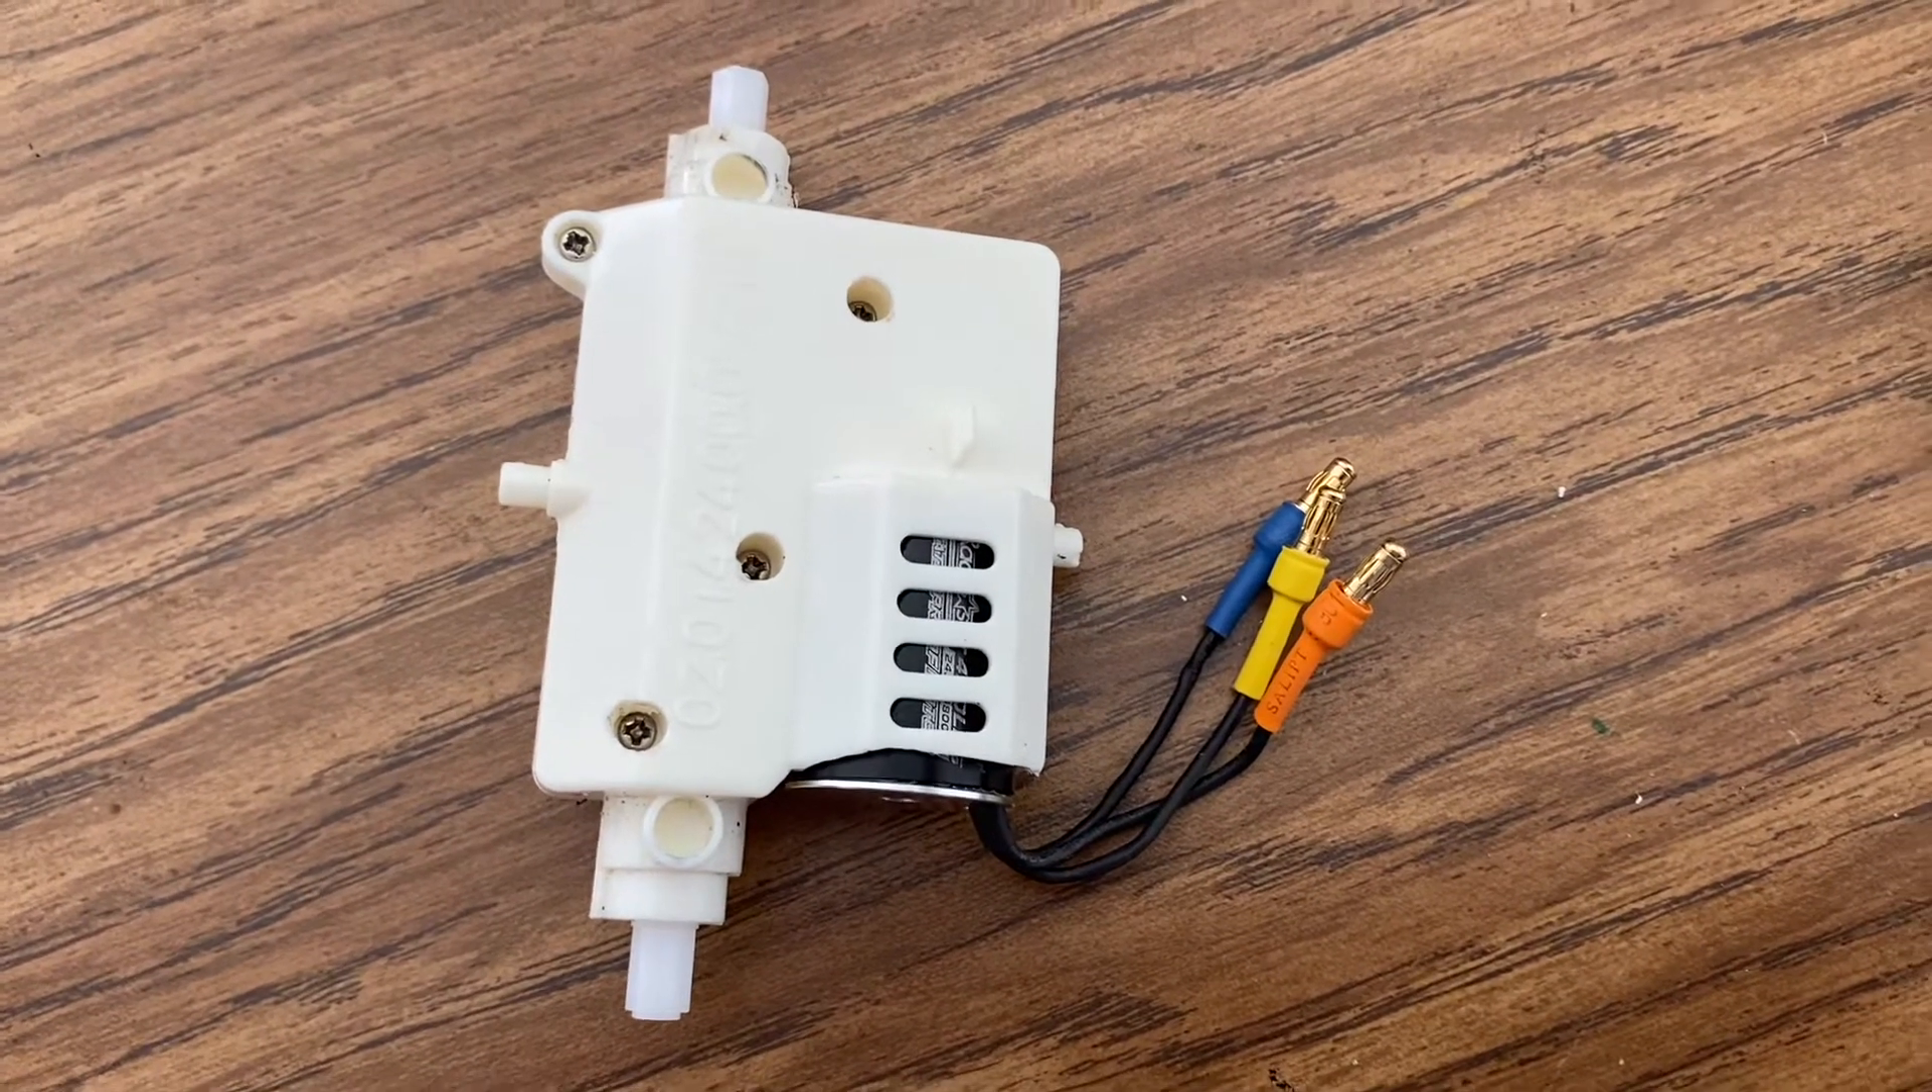Okay, I've got the screws back in the gearbox.